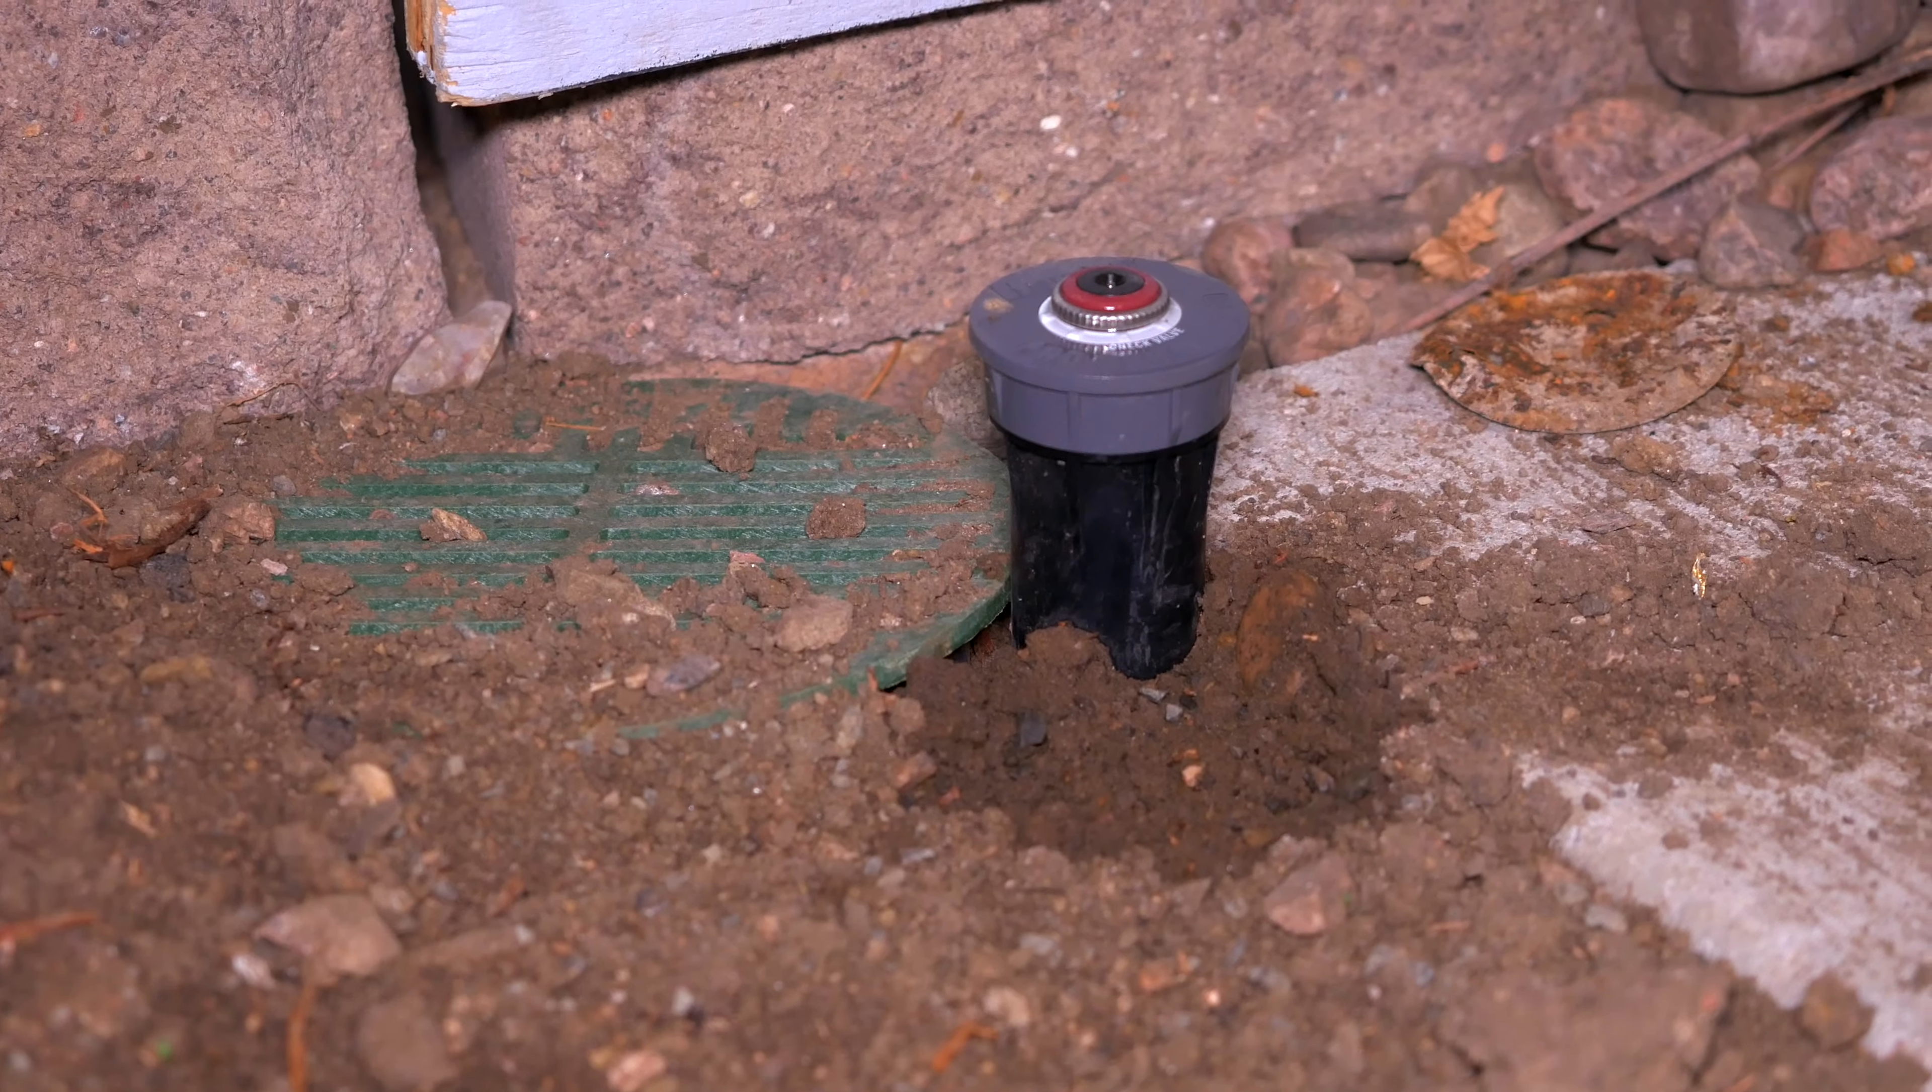As you can see here, this head is poking up way too high.